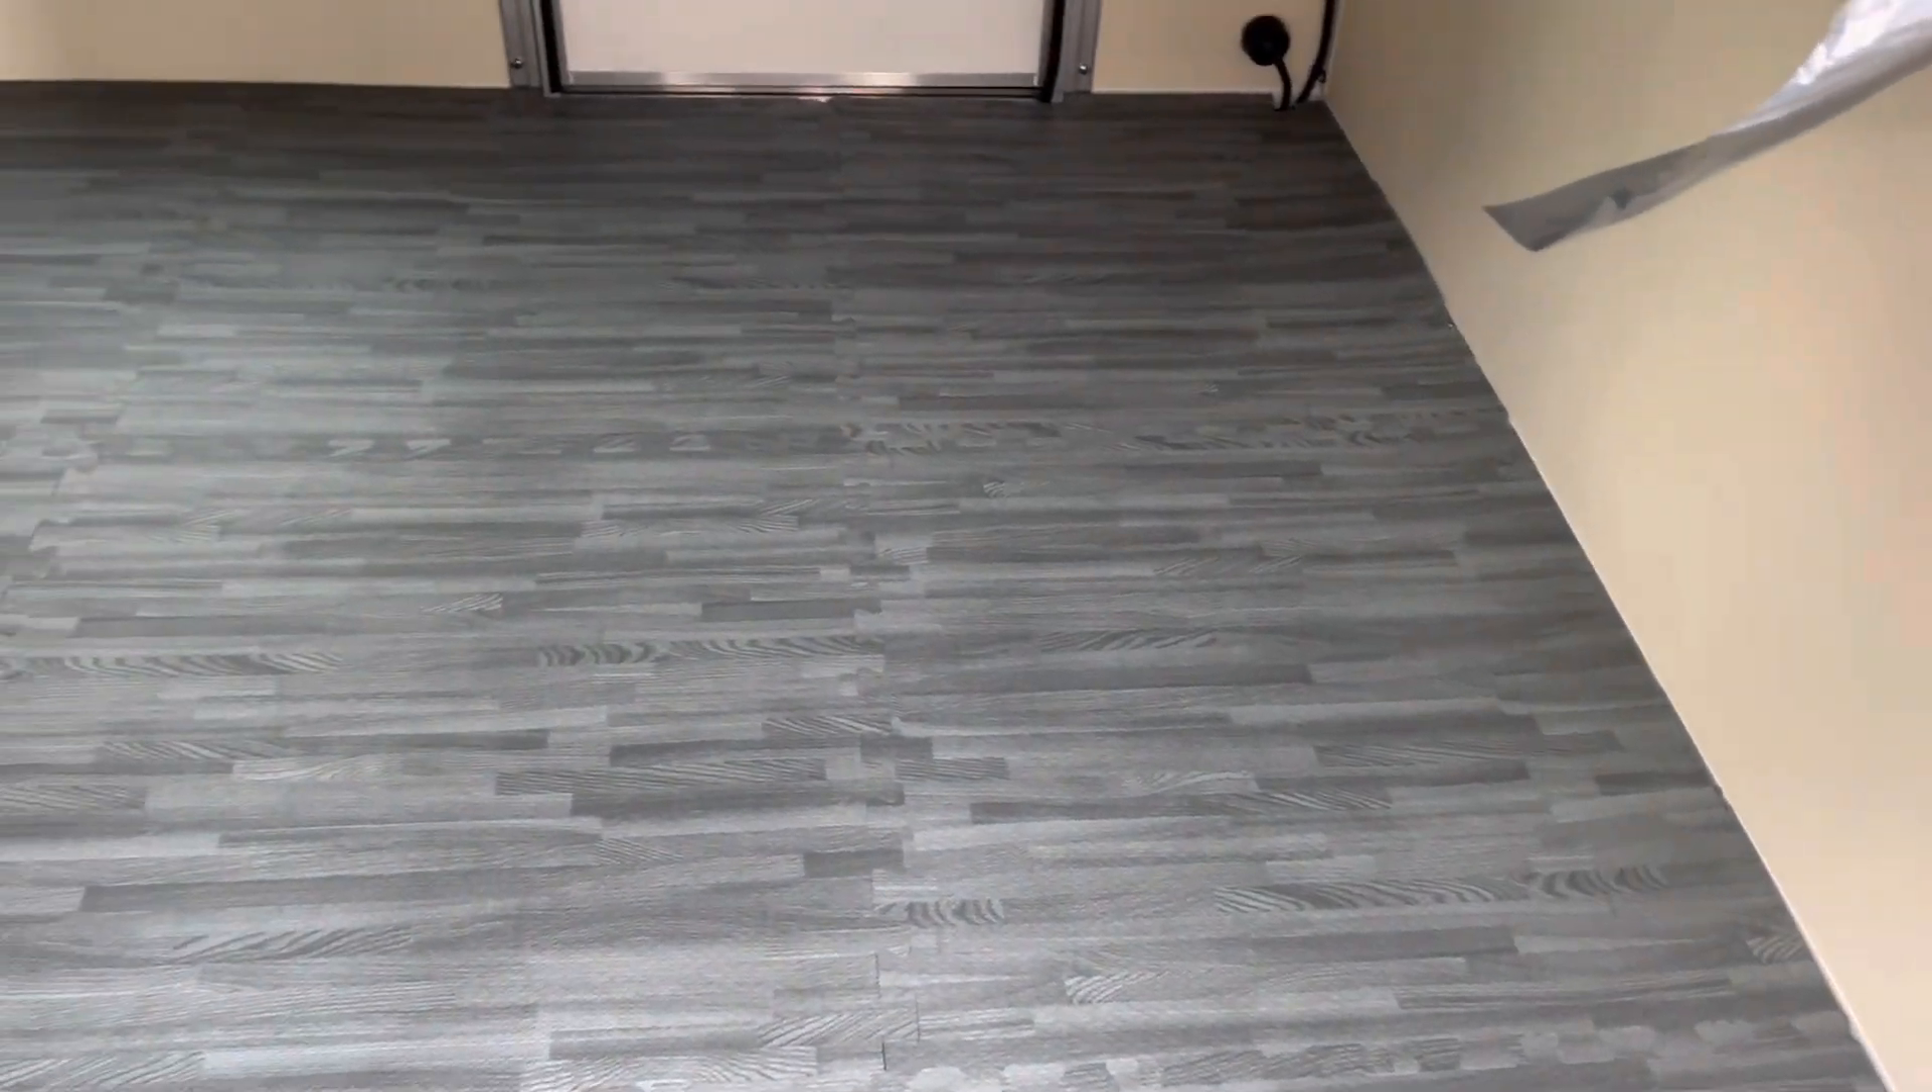We got all the PVC flooring in underneath.